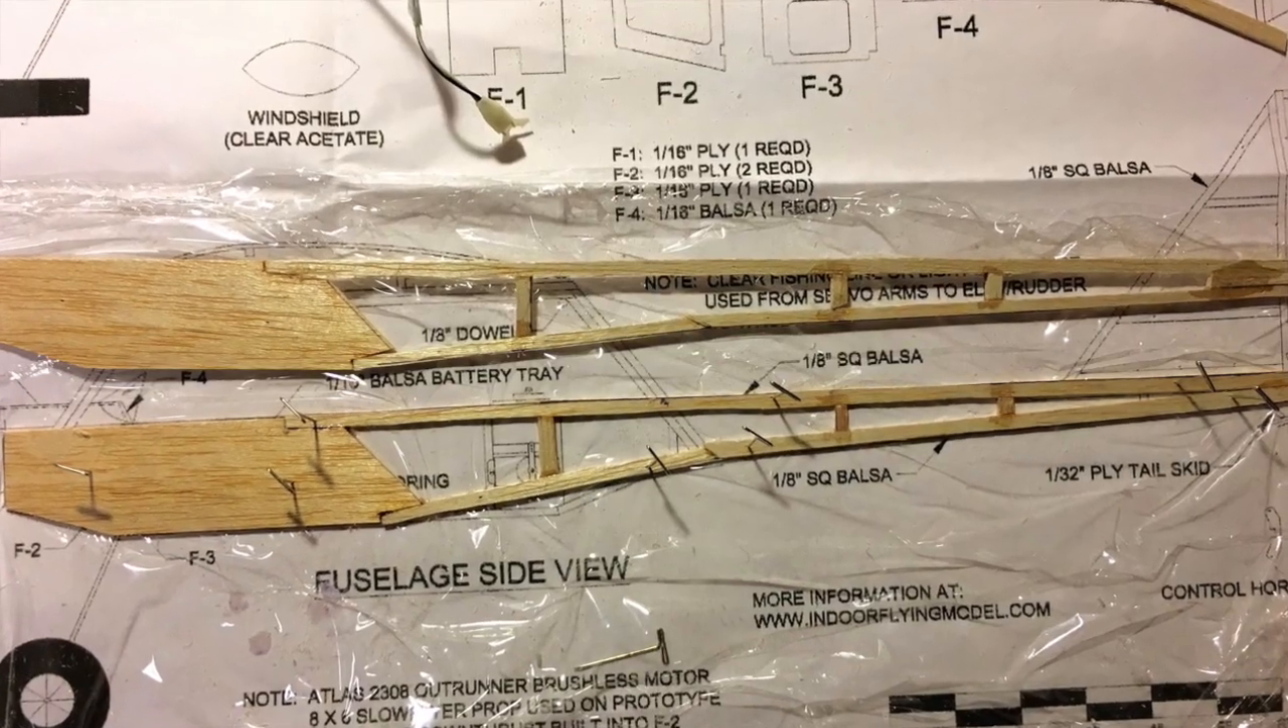The two fuselage sides shown built over the plans.